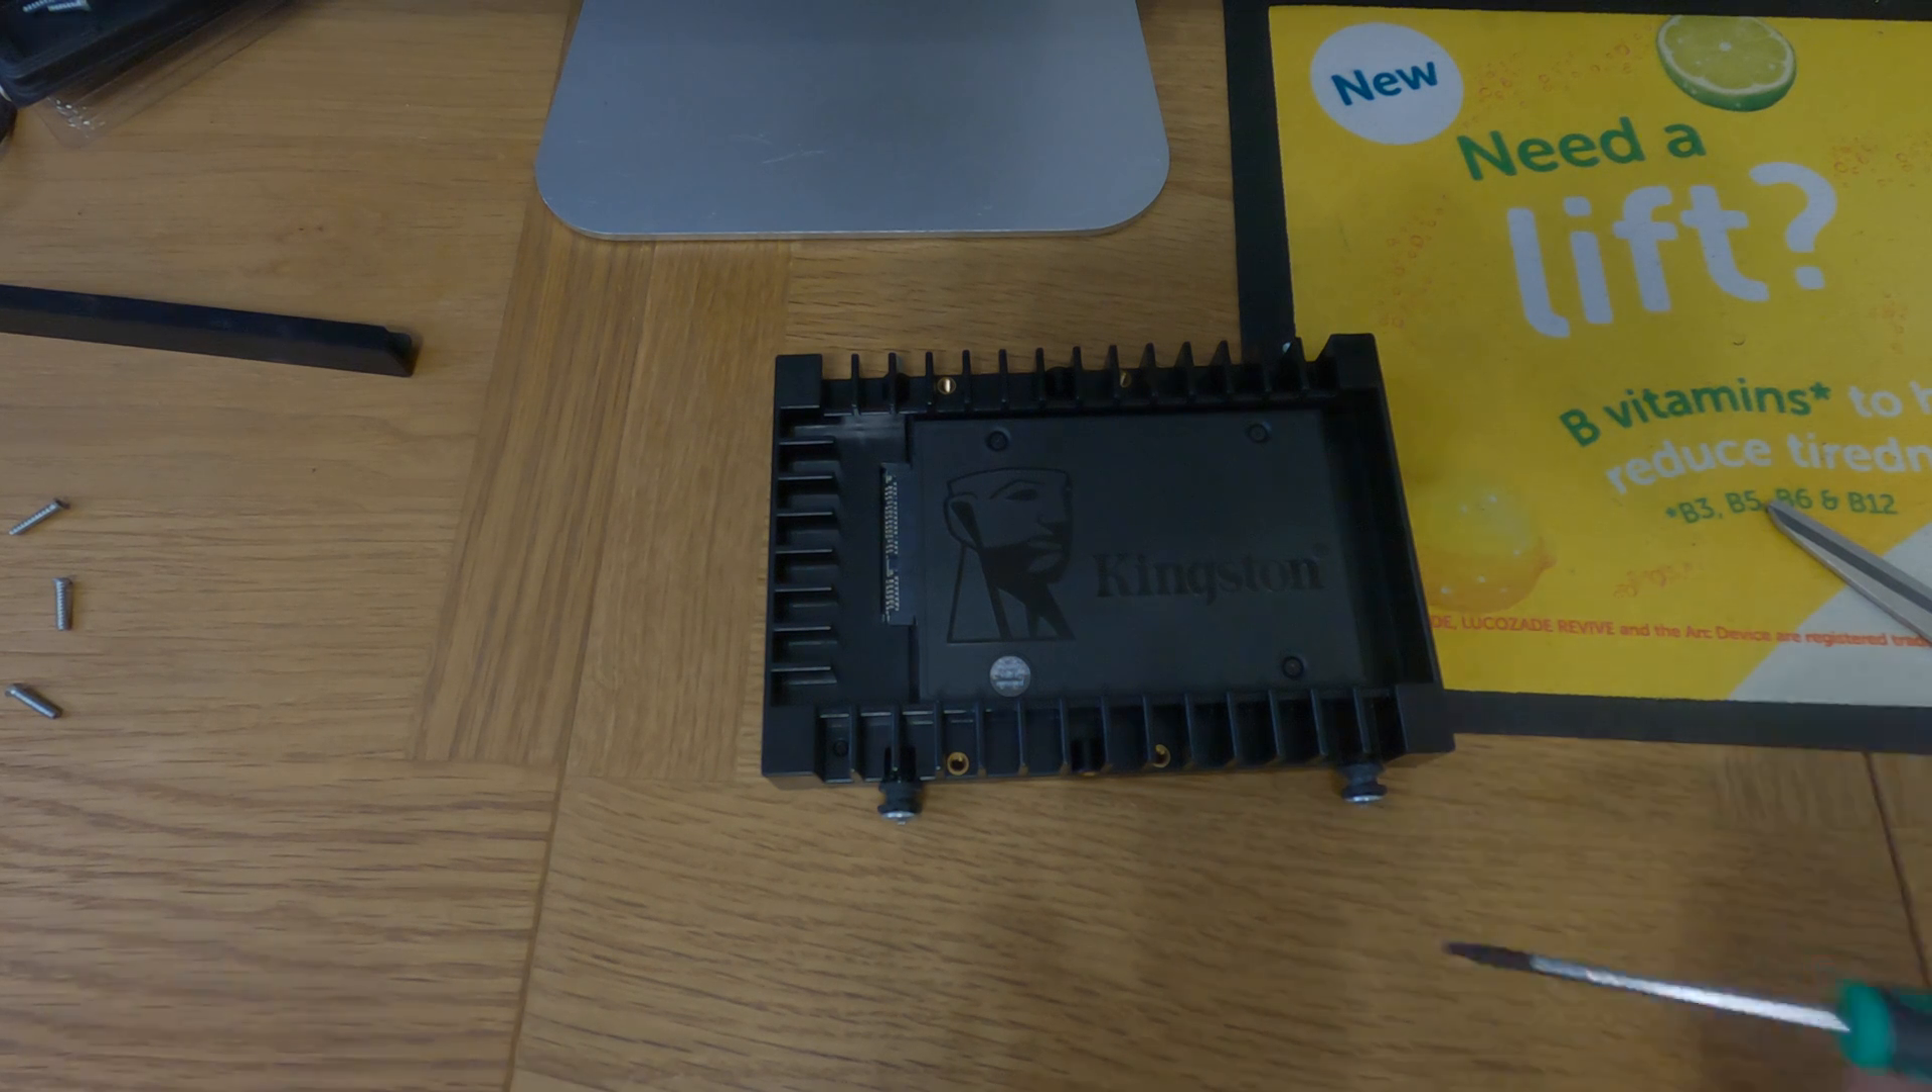Okay, so we have our SSD and the adapter tray all assembled now.